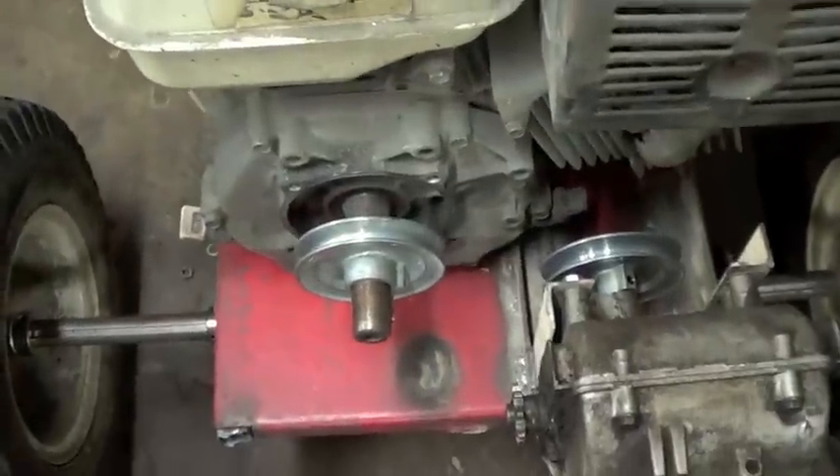Well I can't believe this entire drivetrain is almost complete. Just have to get a belt and tensioner up here.